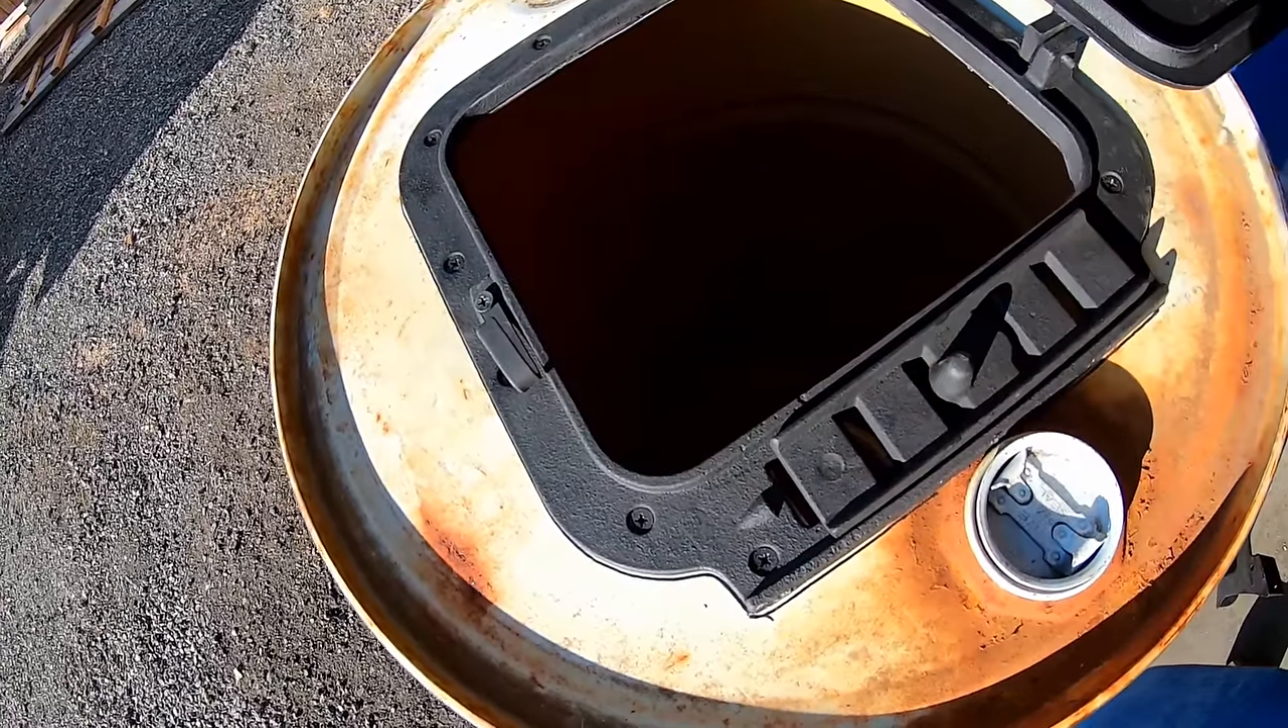The door is done It's all bolted in.